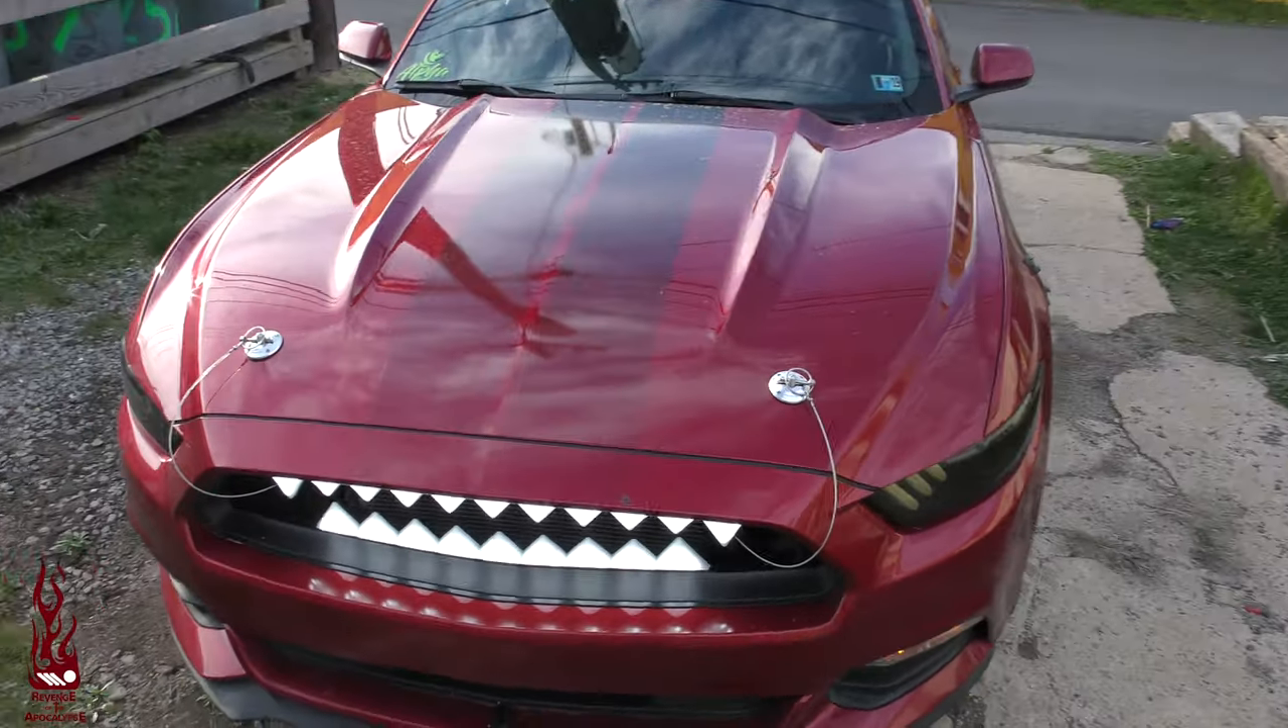Okay guys, and just like that, your Mustang now has hood pins.